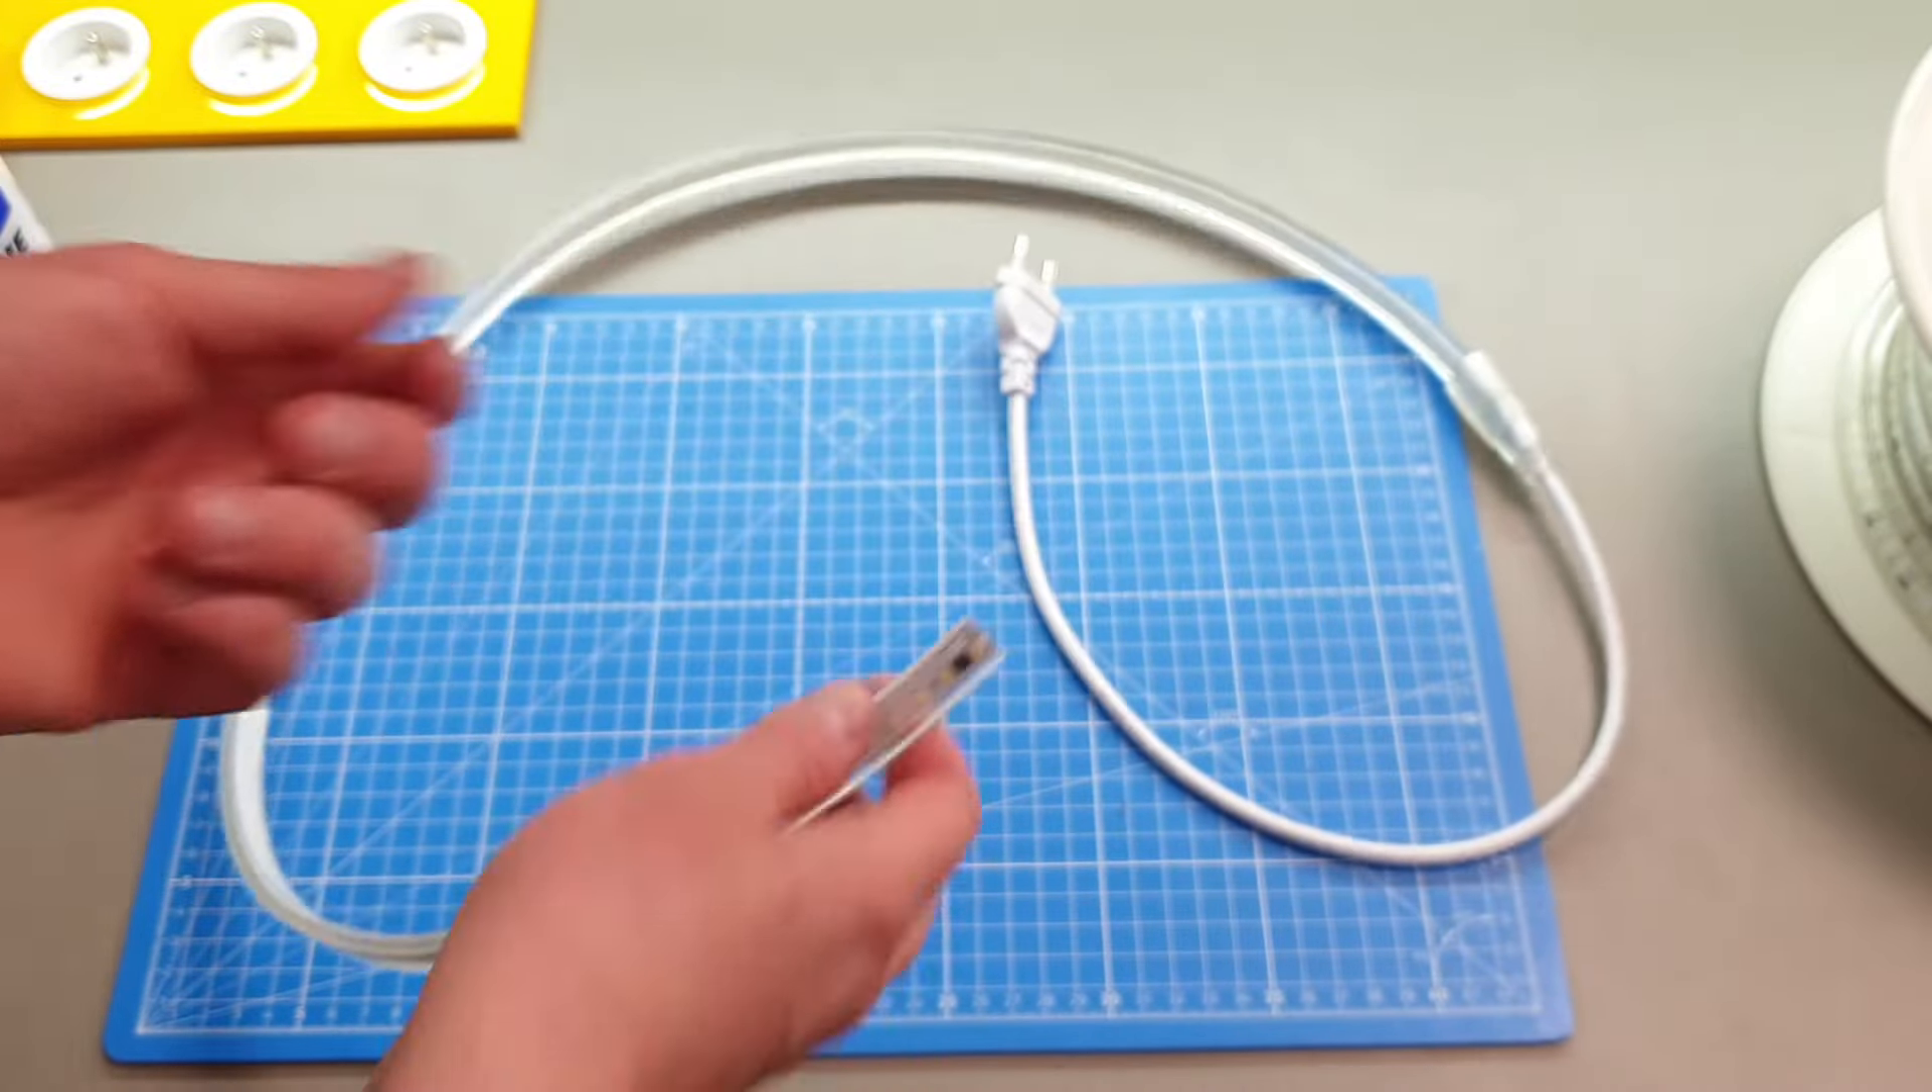On a mis le connecteur d'alimentation ensuite, il nous reste l'autre extrémité à venir isoler.